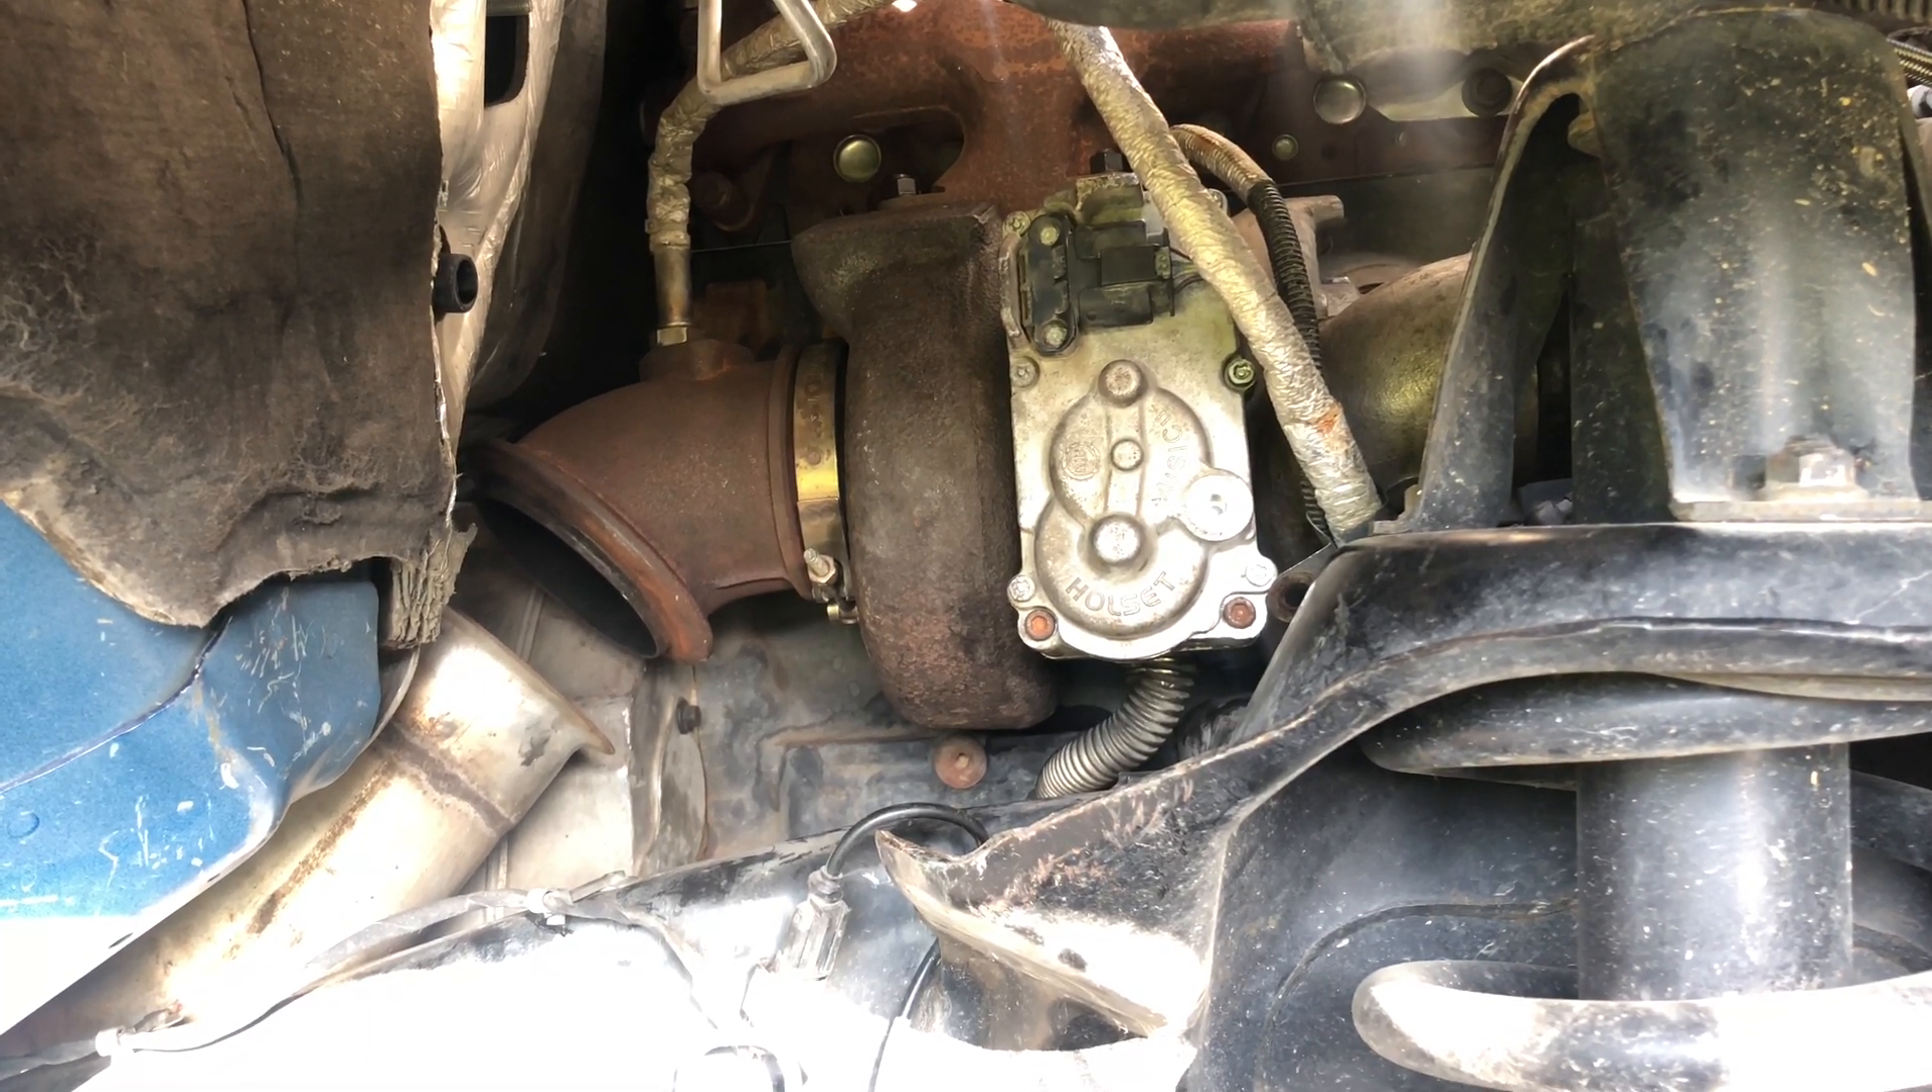Got the actuator mounted to the turbo. Everything's still plugged up. We made sure we didn't move the turbo from its current position, and we made sure the gear on the actuator didn't move at all.